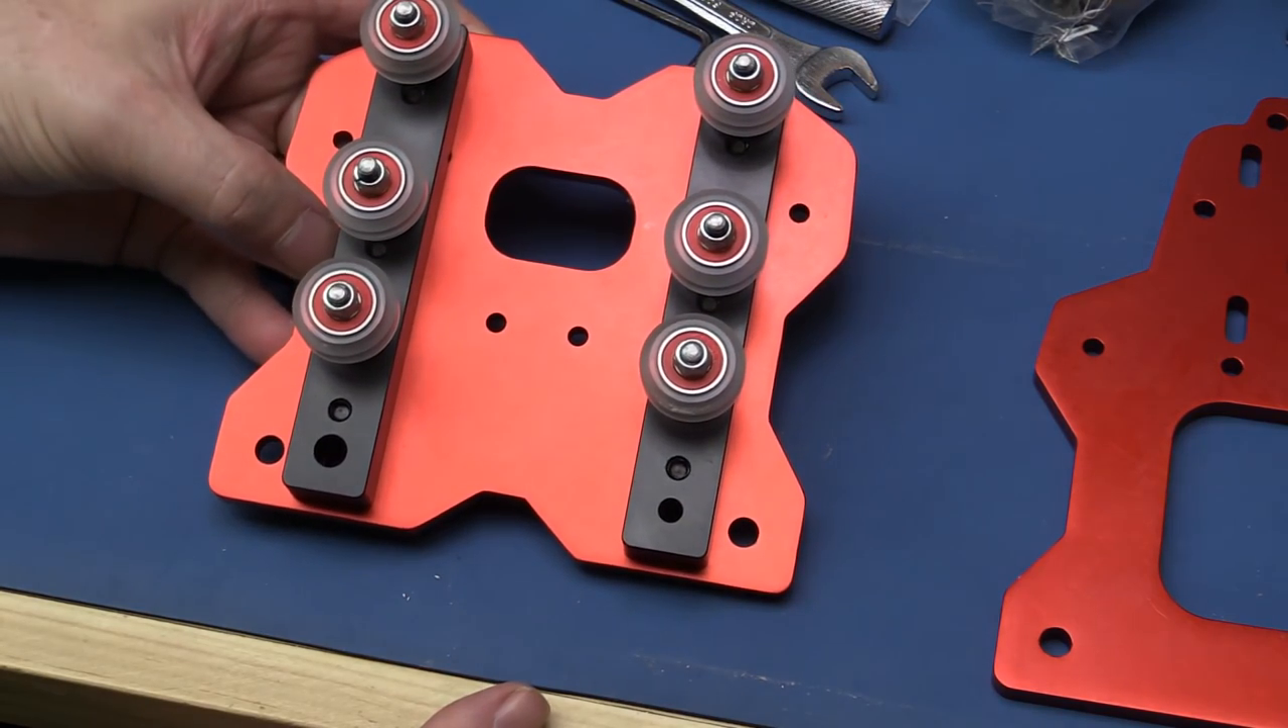I've only mounted three sets of wheels on each side right now because I wanted to show you mounting the last one and any particular things you need to pay attention to while we're doing this.